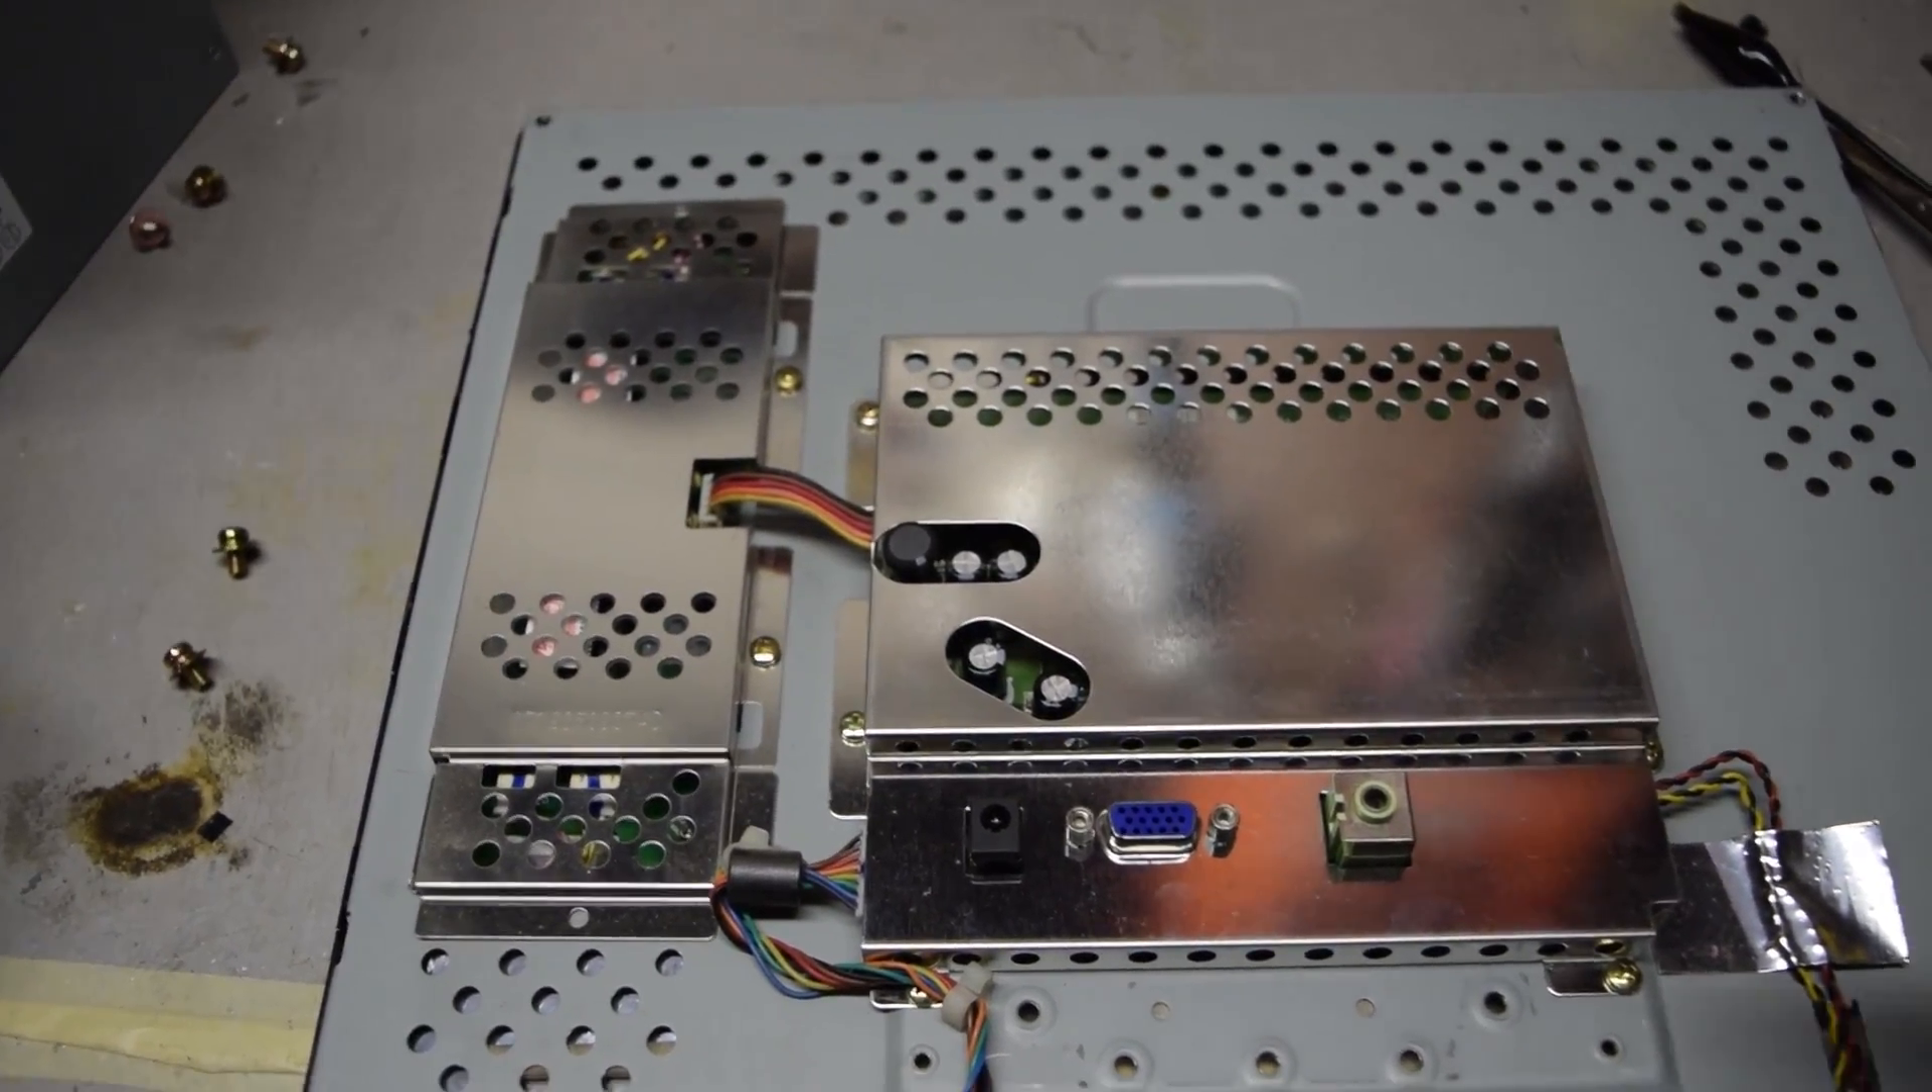I've removed the back cover from the monitor and both of these boxes contain no useful parts so they can be removed.